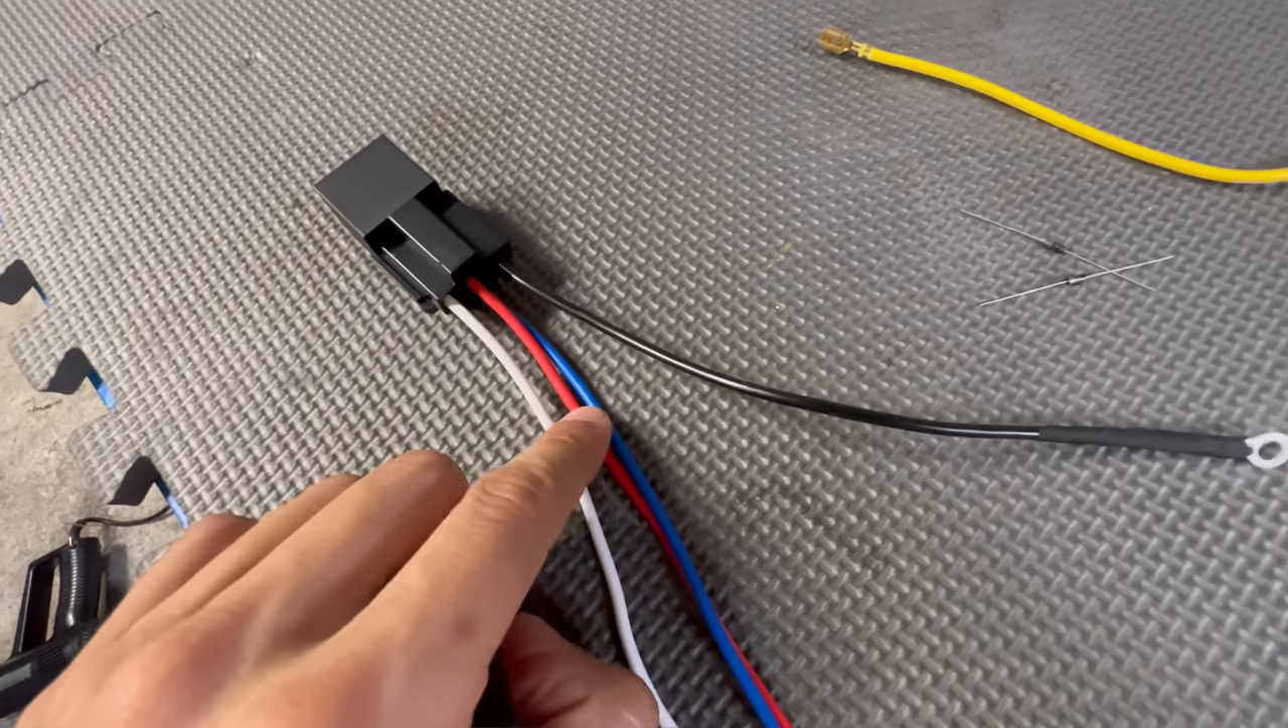All right so as you can see now we only have four wires and already took off that yellow one and i also did go ahead and crimp the ring terminal right here for the ground.